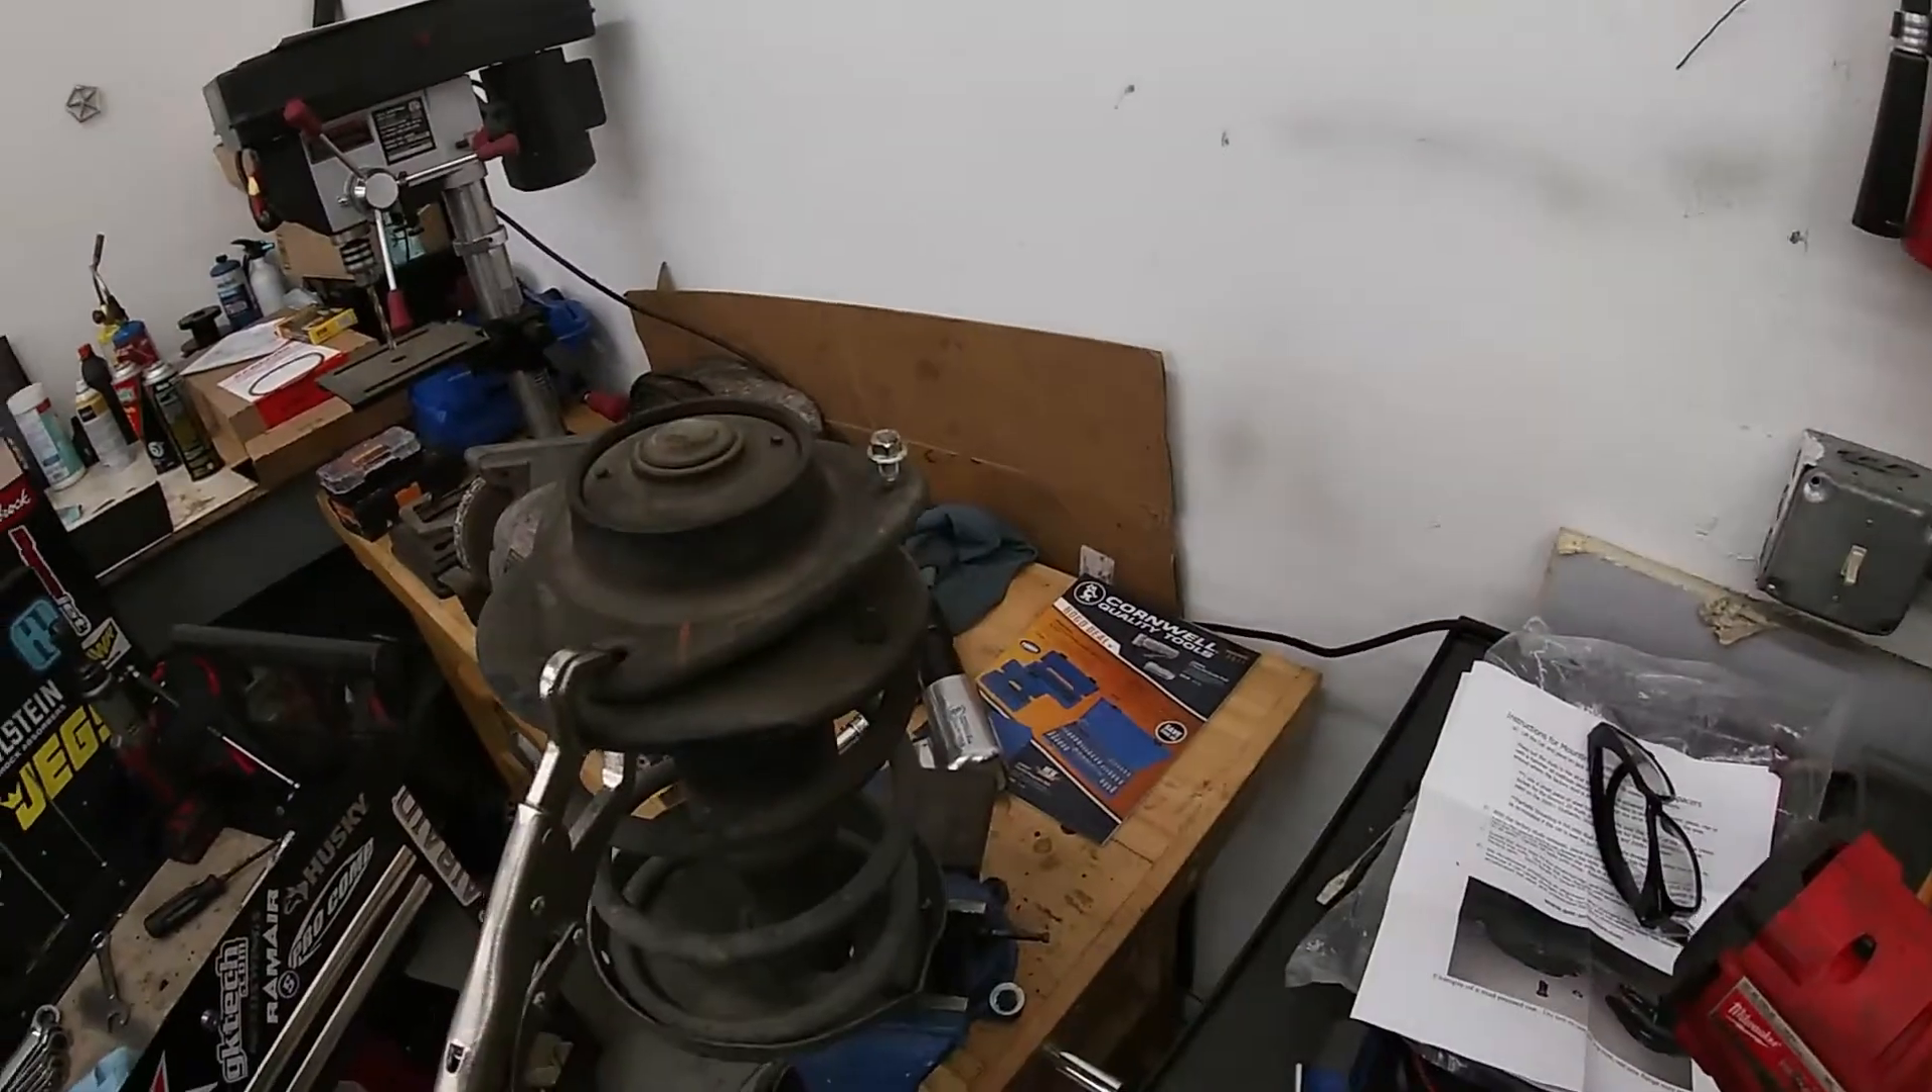Alright, so we have our first strut out here.